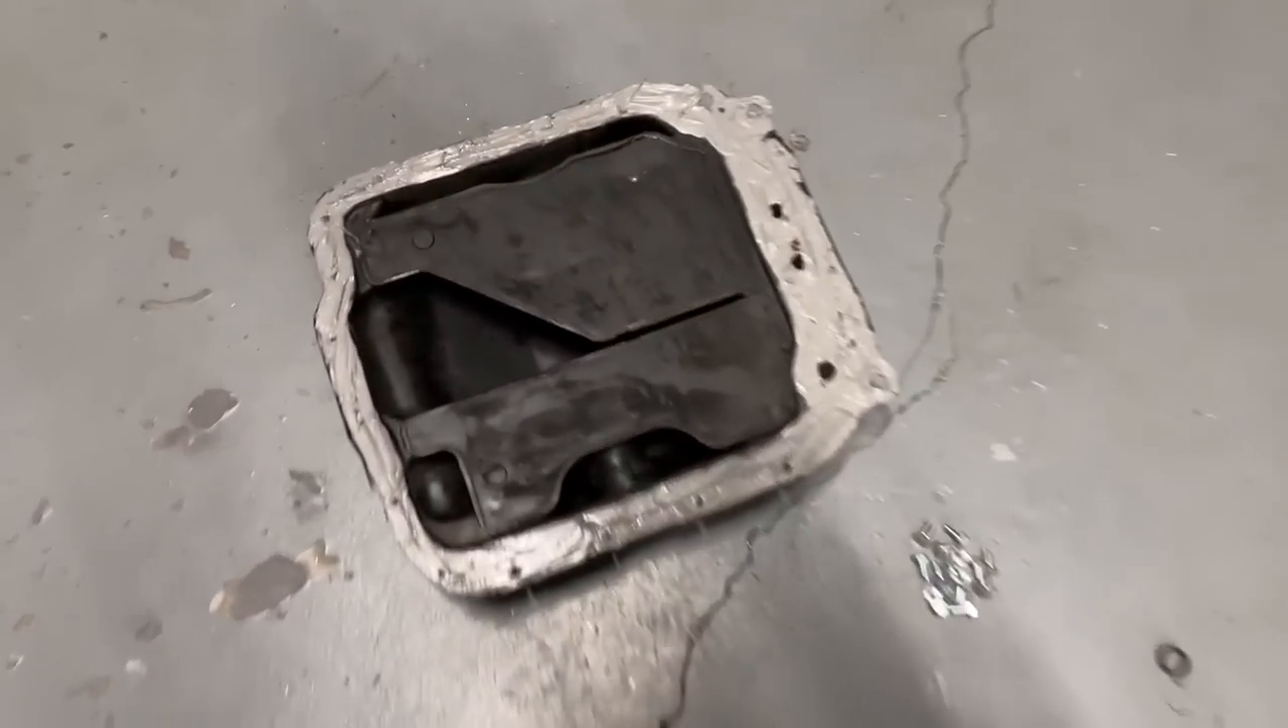Right now, Mike's working on getting the oil pan on. Just got a whole bunch of gasket maker on that guy.